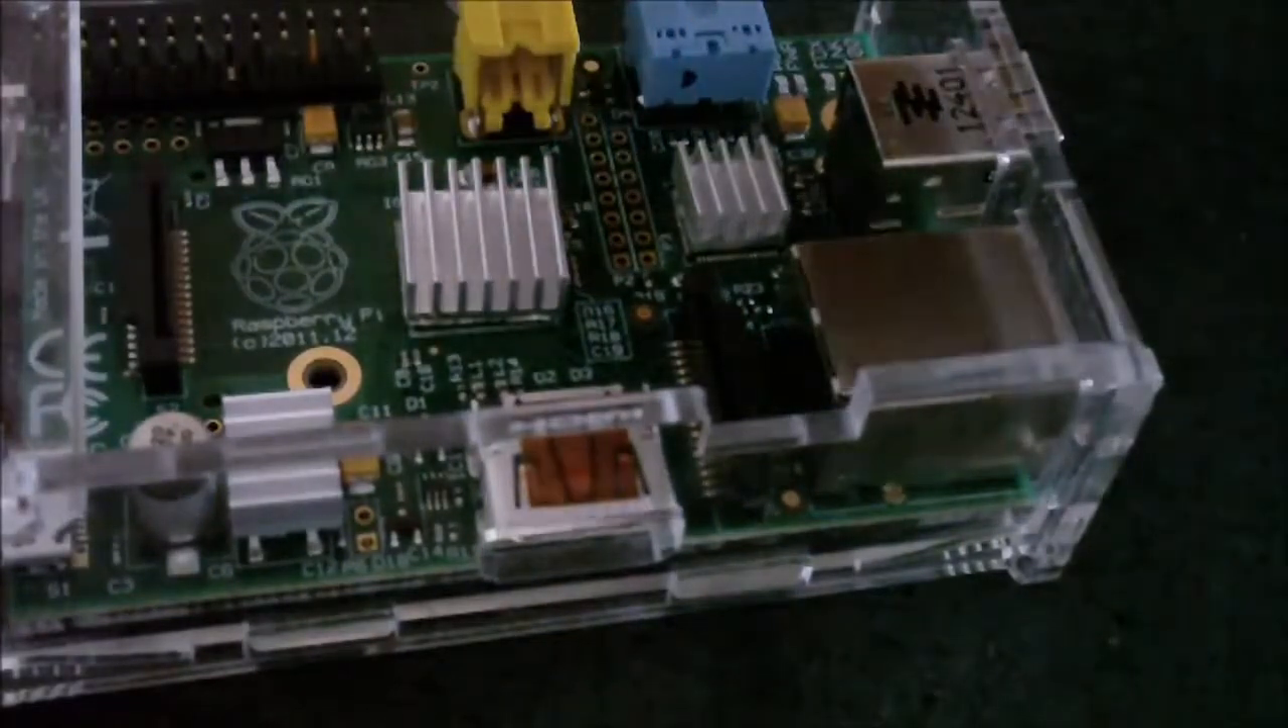Este sería el aspecto que tendría nuestra Raspberry con sus disipadores ya colocados.